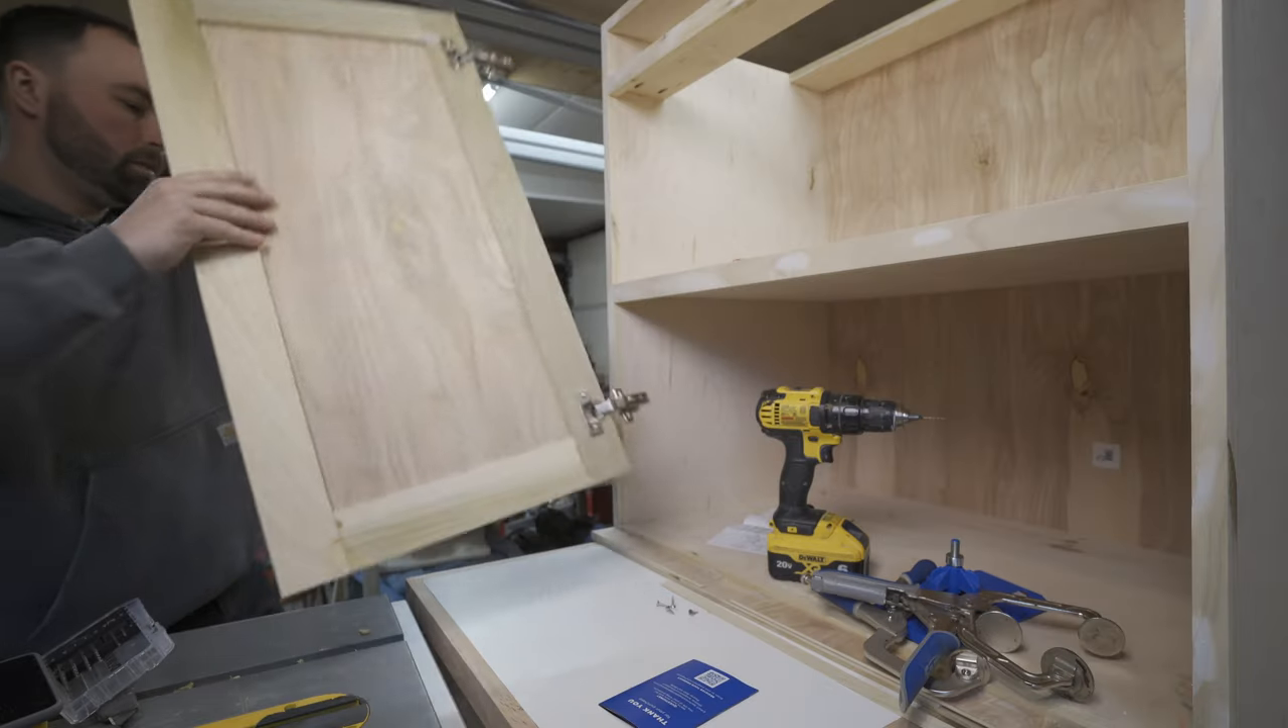So after getting all the pilot holes drilled and recesses drilled for the hinges I mounted the actual hinges themselves and marked the inside of the cabinet.